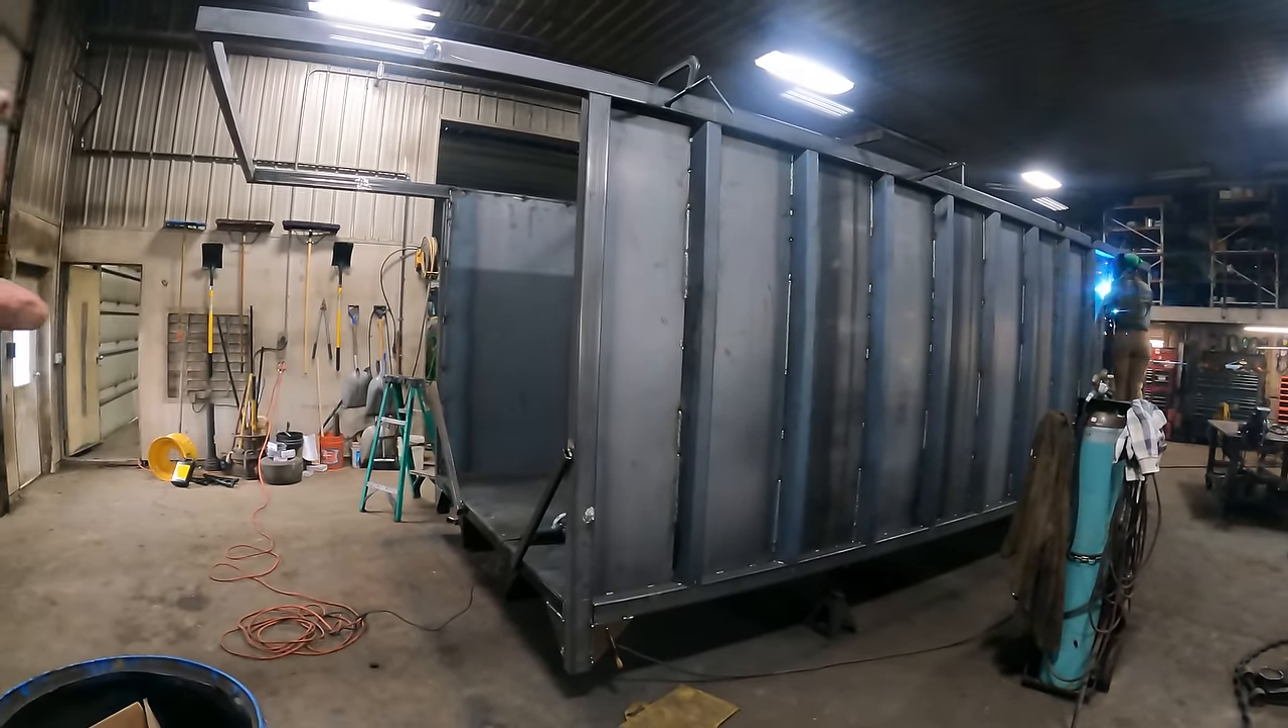We've got all our sheets up, so we're starting to weld them into place.